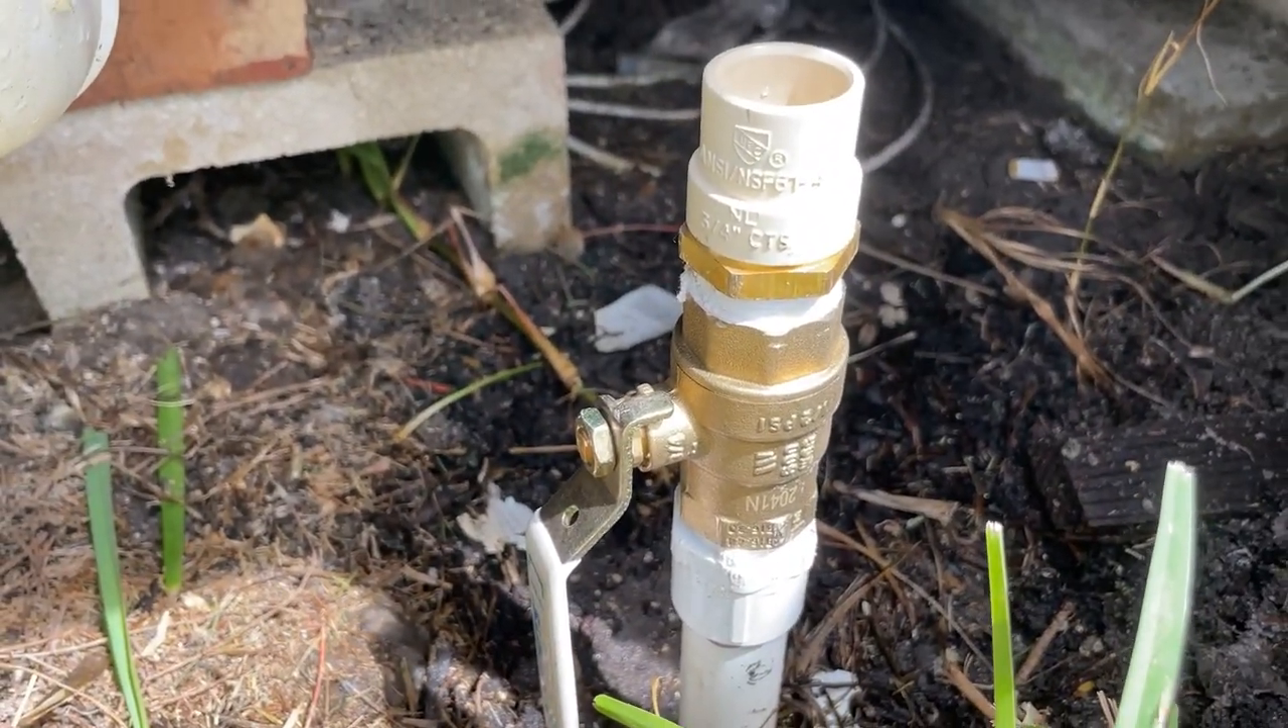And there we go we're established with a shutoff valve ready to go.